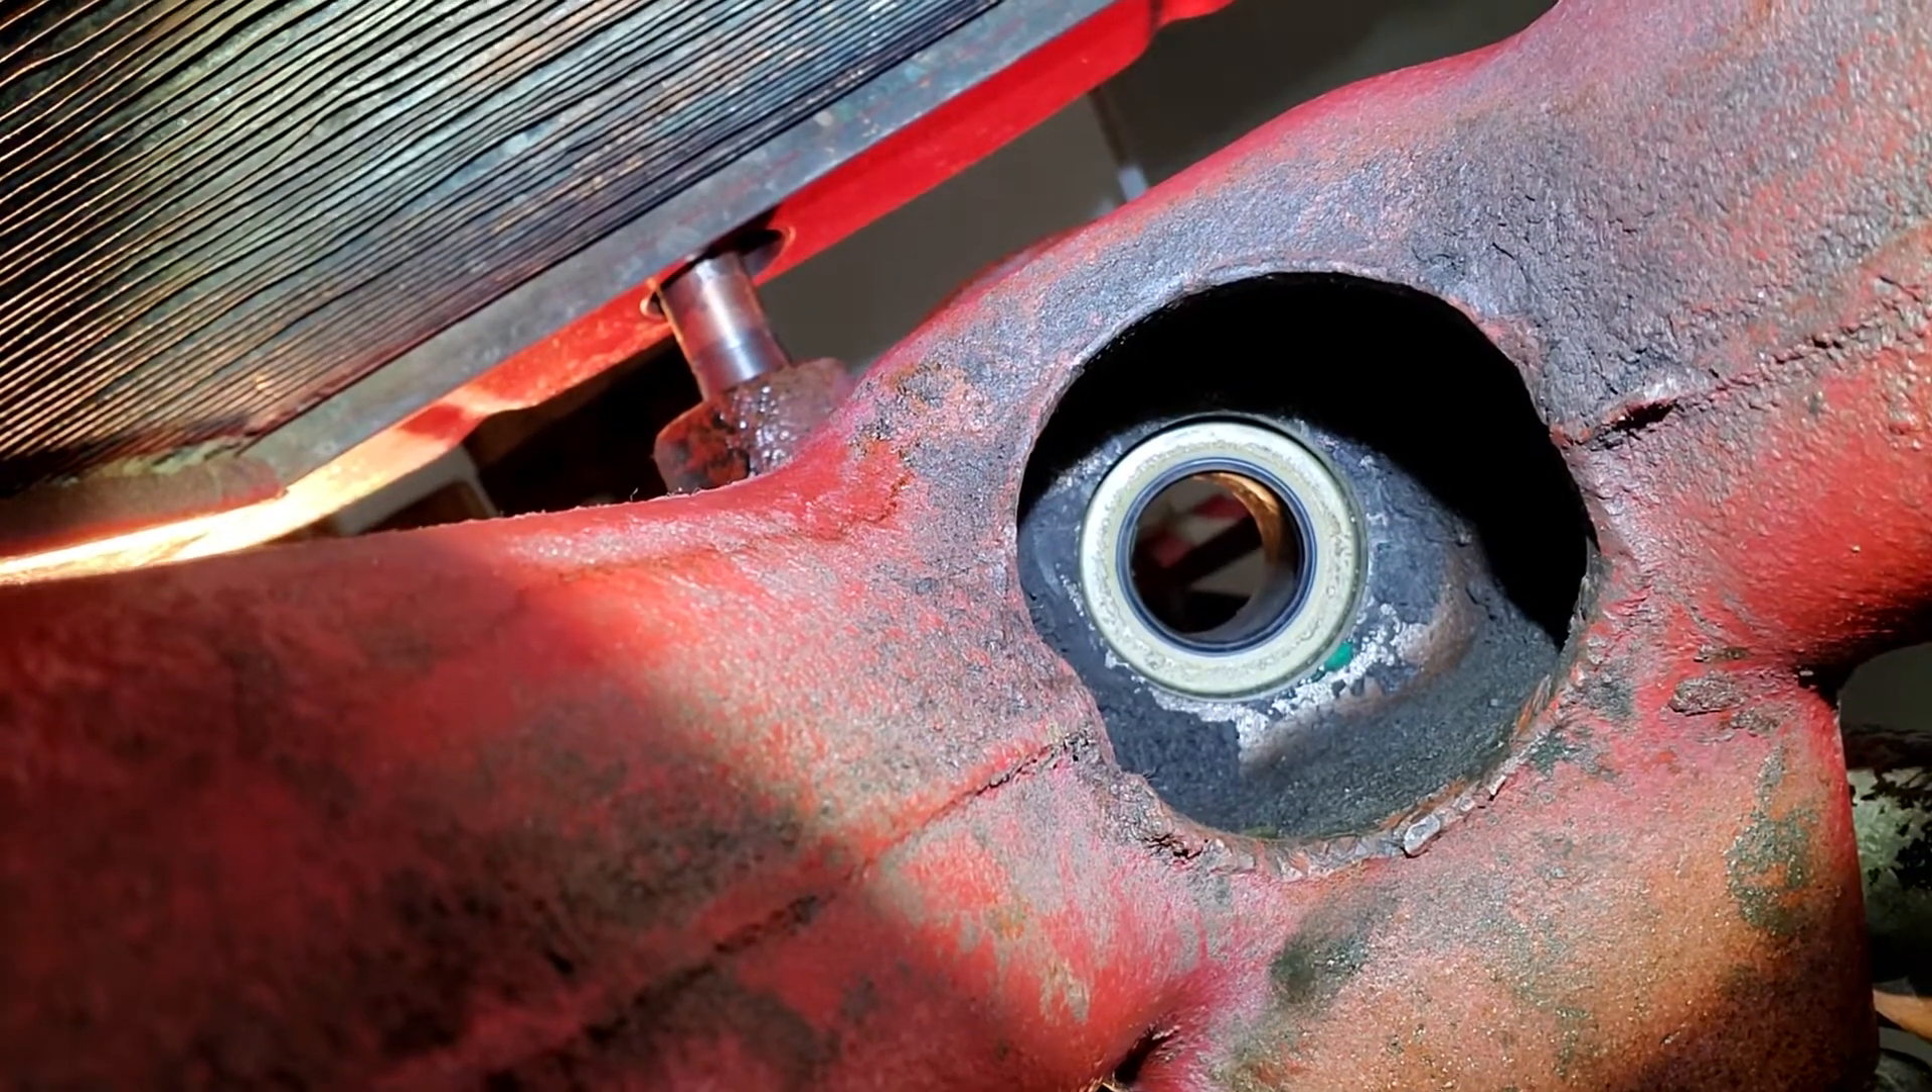Well, look, I can put the camera into selfie mode here and shine straight up the bolster so the camera is looking towards the ceiling now. And you can see that seal in place.